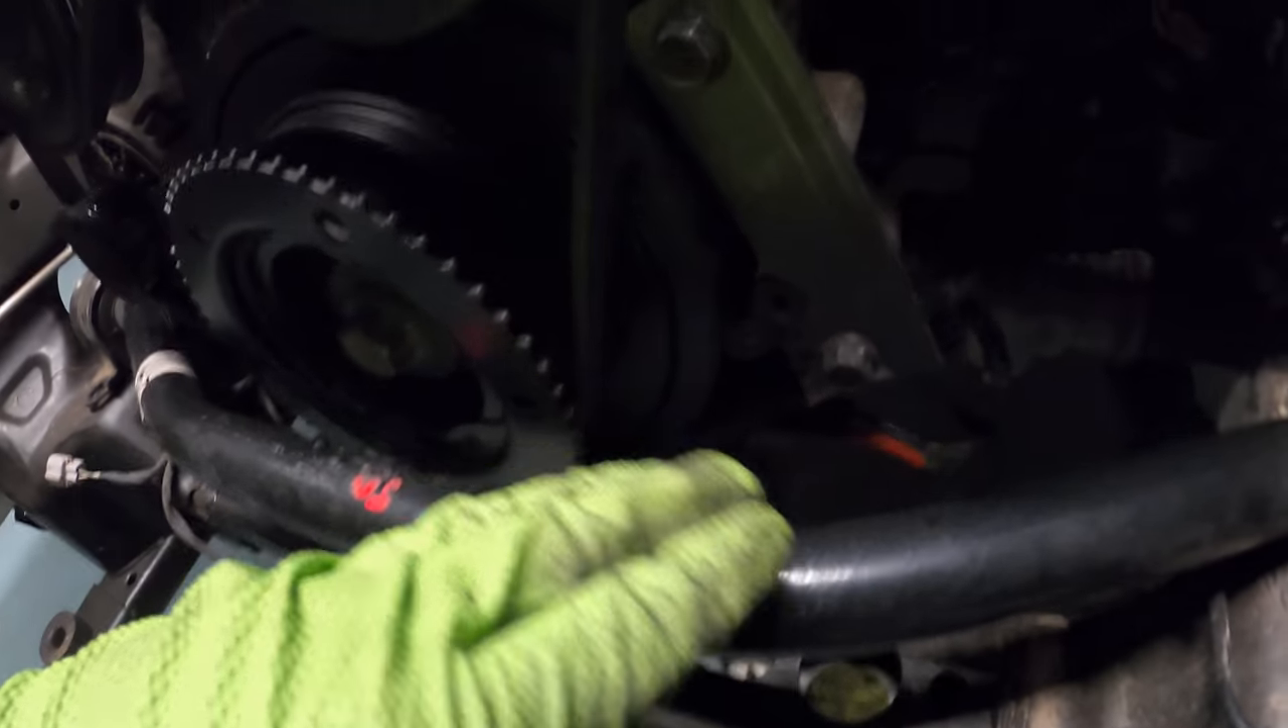But the bad thing is is there's just so much stuff here in the way so we have the sway bar that's in the way.